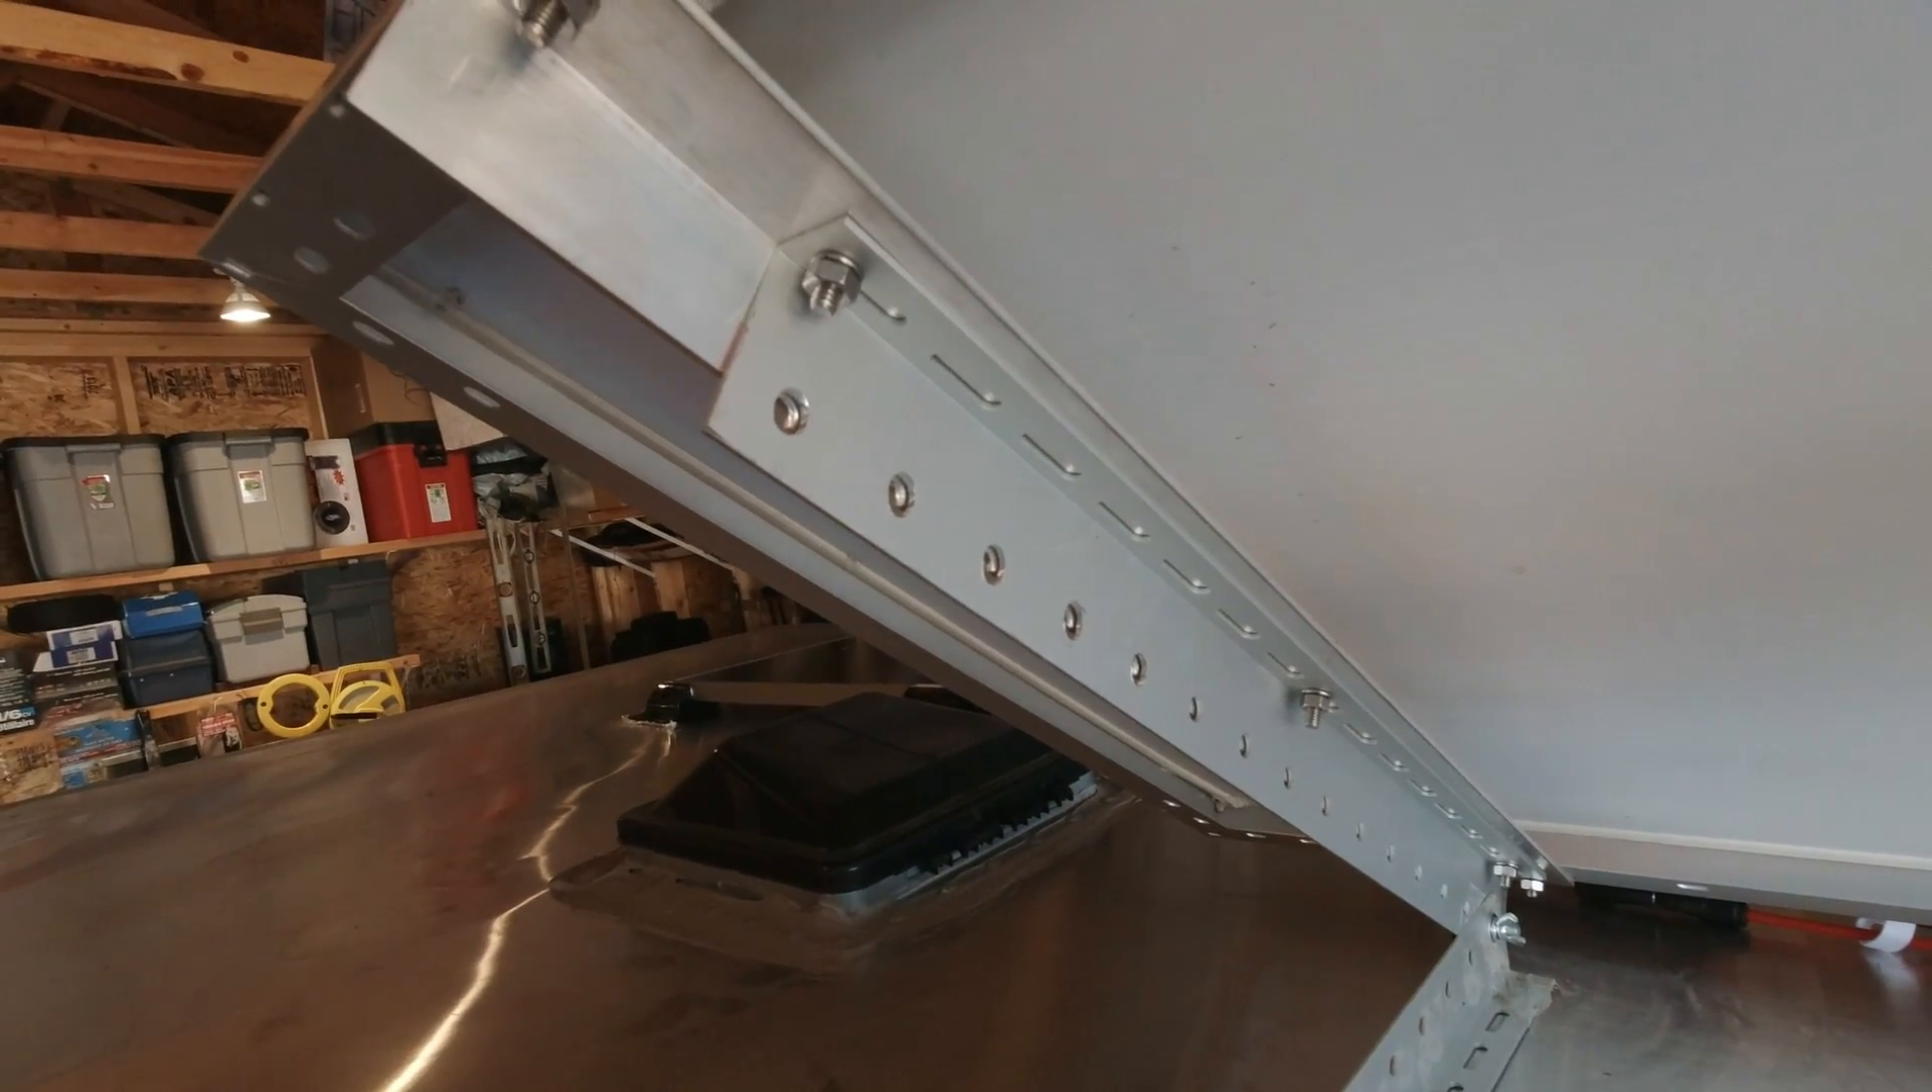We installed this aluminum angle to the bottom of the solar panel itself, and then we attached the tilt panel hardware to that.